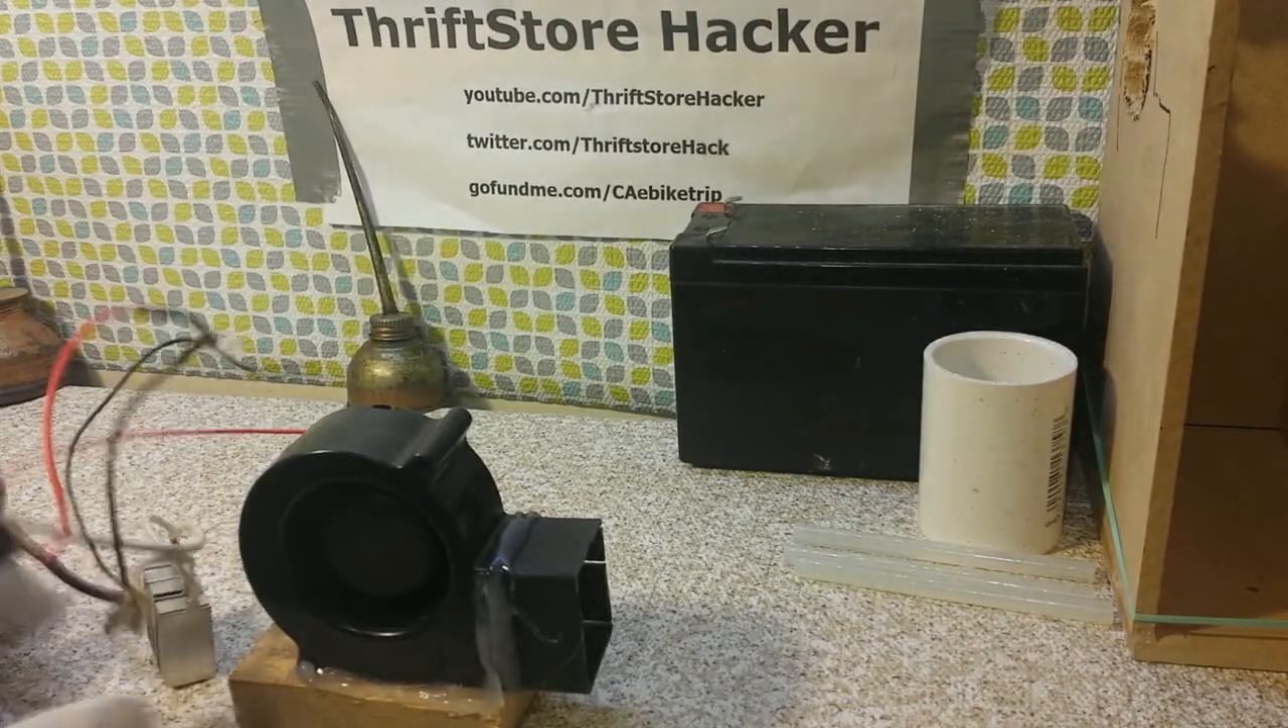I took the fan as you can see here and I put a board on the bottom of it.